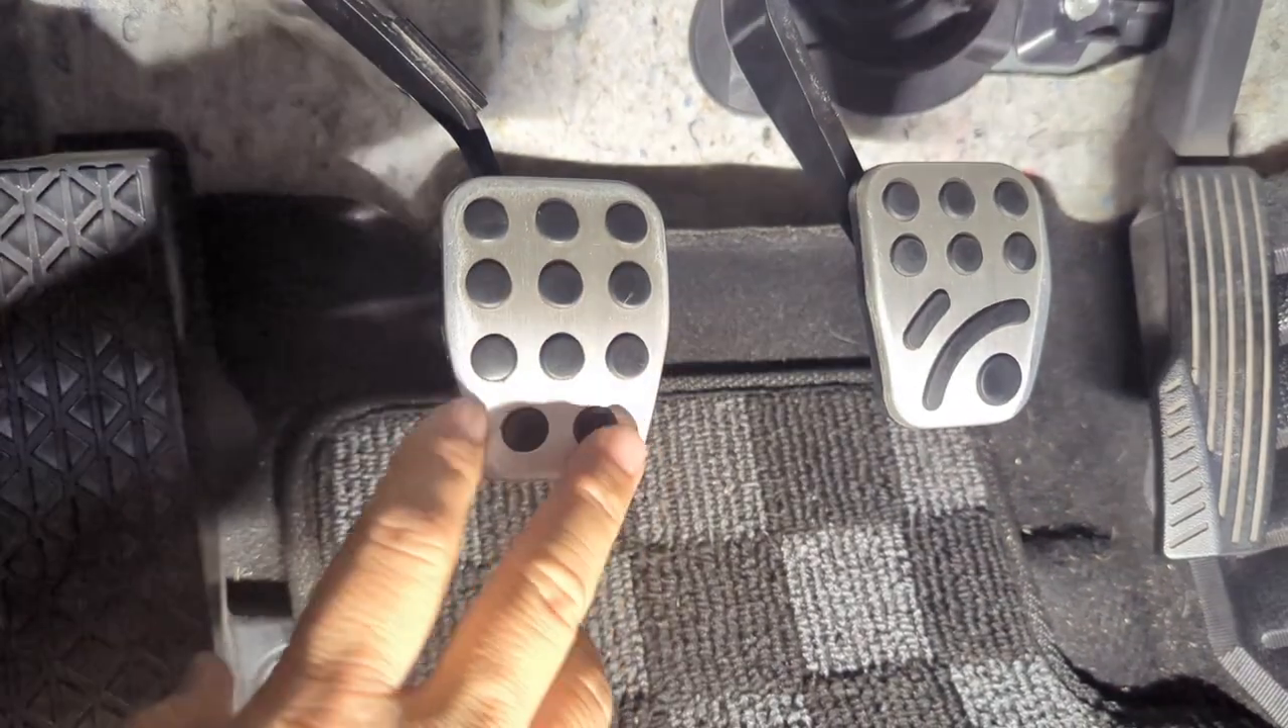Okay, we have the two pedals installed now.